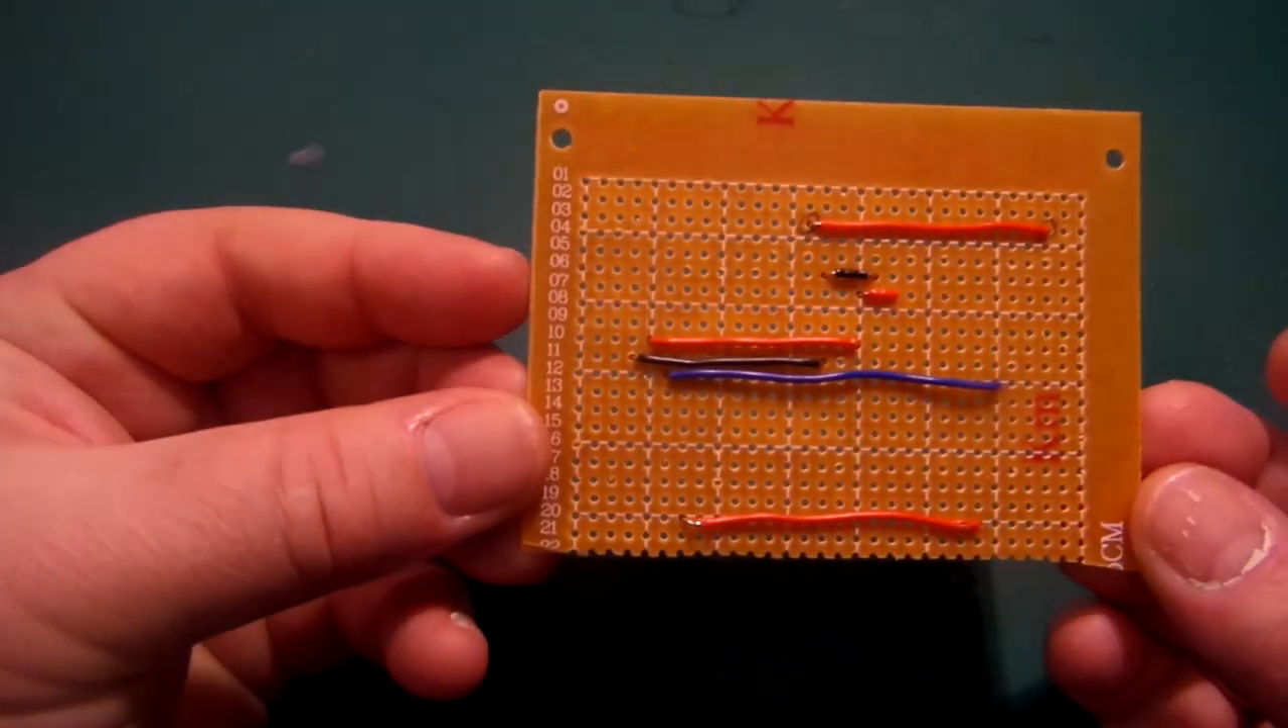So there we go. All the wiring done. Hopefully all in the correct place.